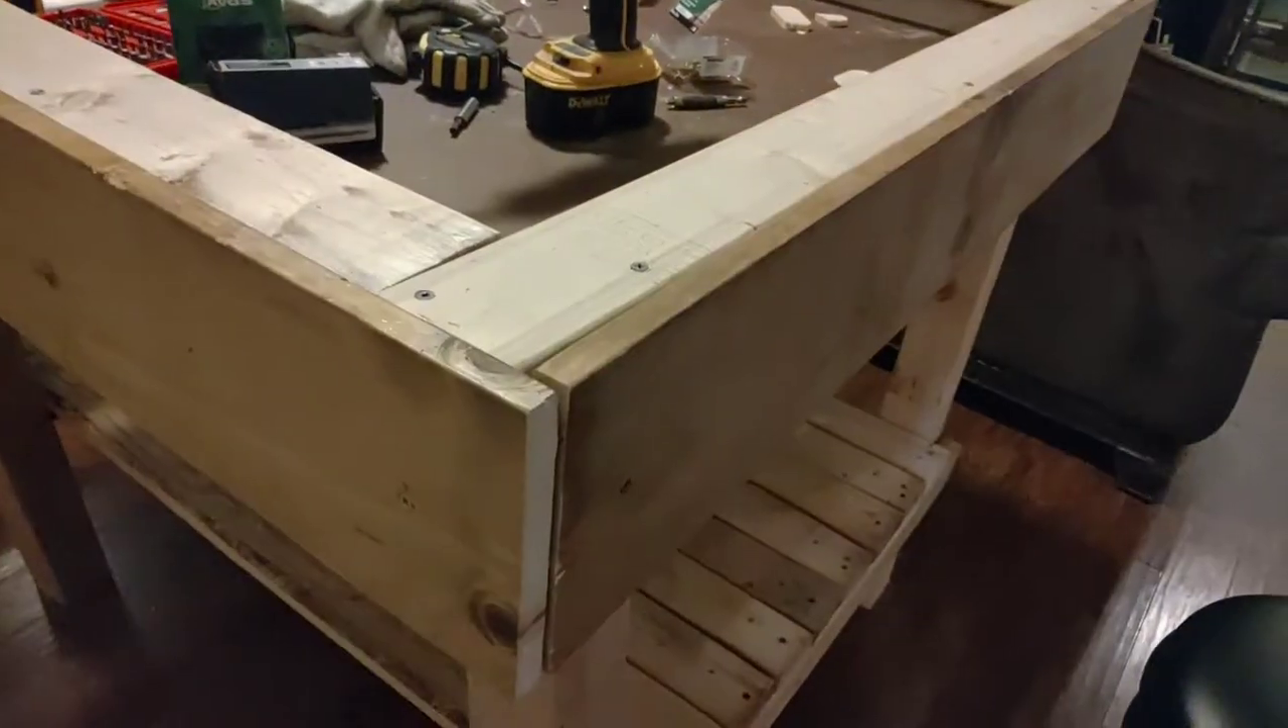I have the outer boards on now.